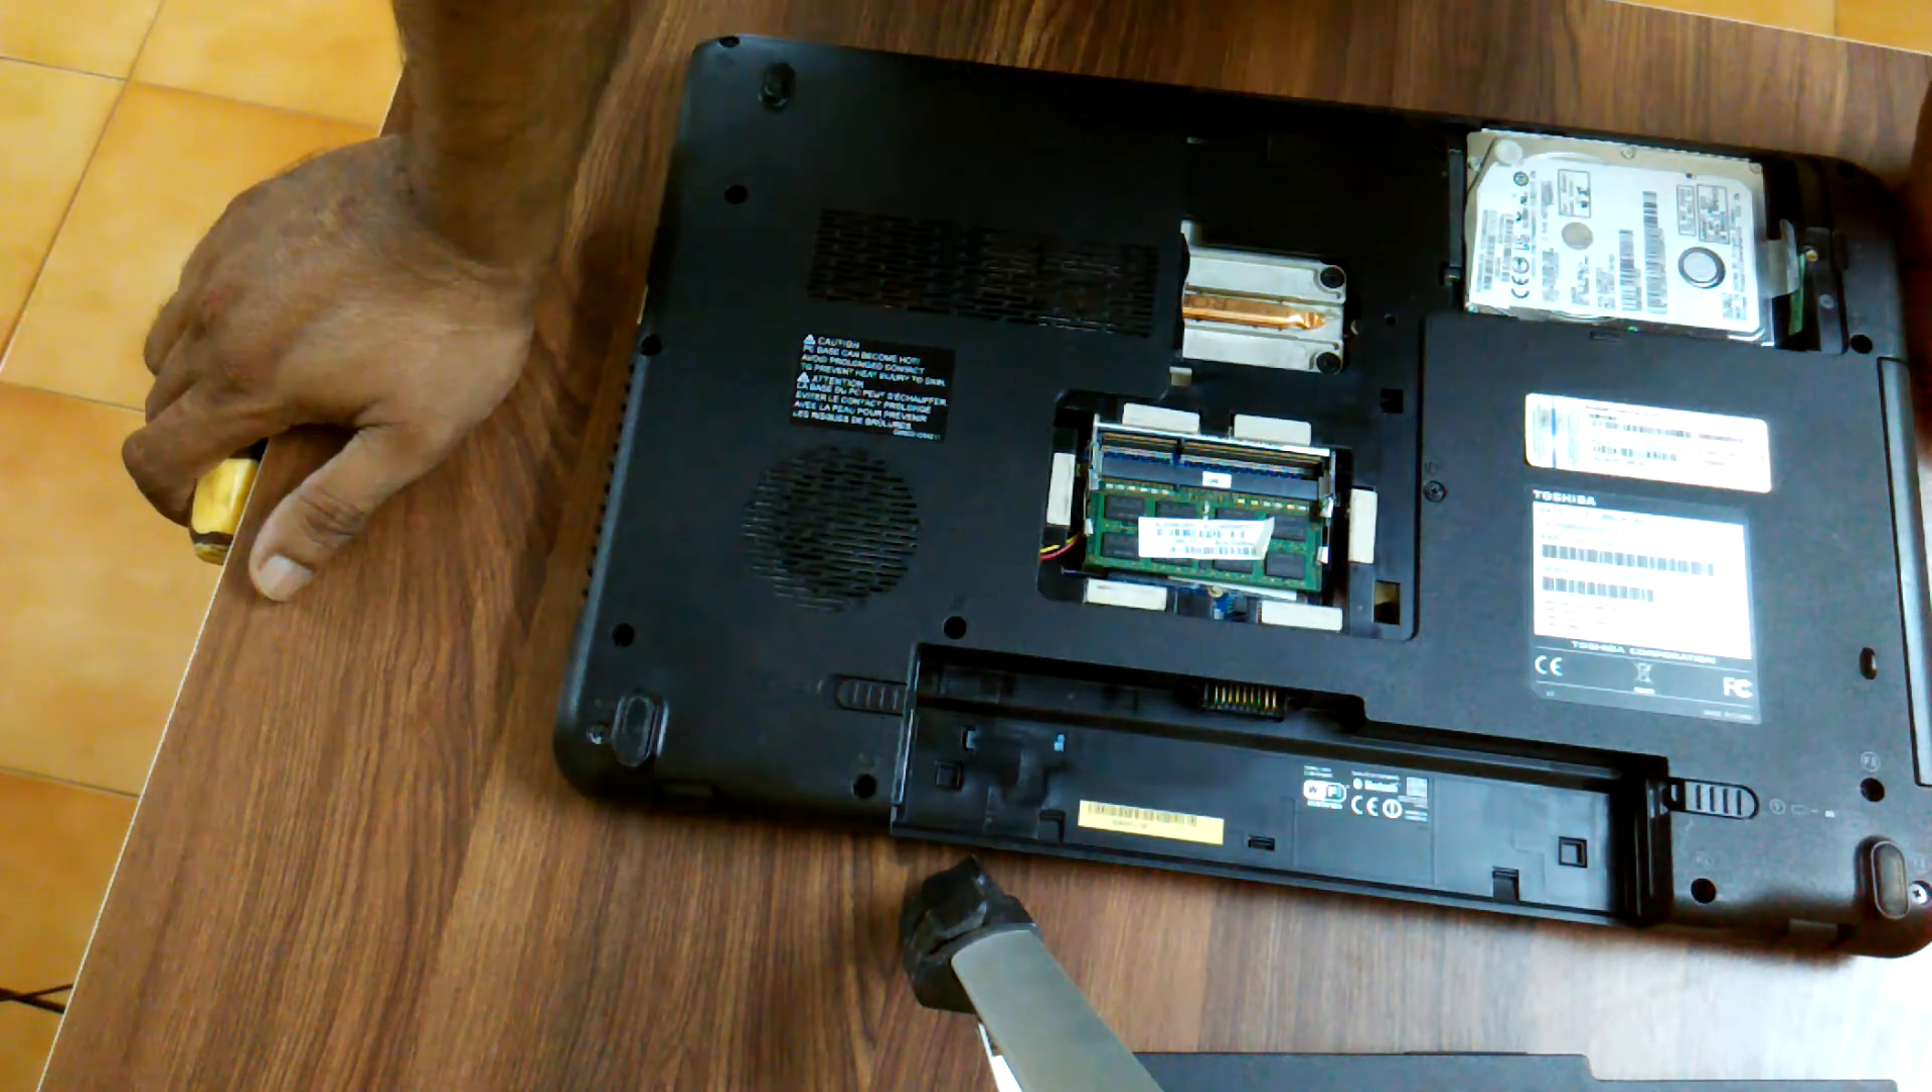We have now refixed the RAM of Toshiba Satellite laptop.